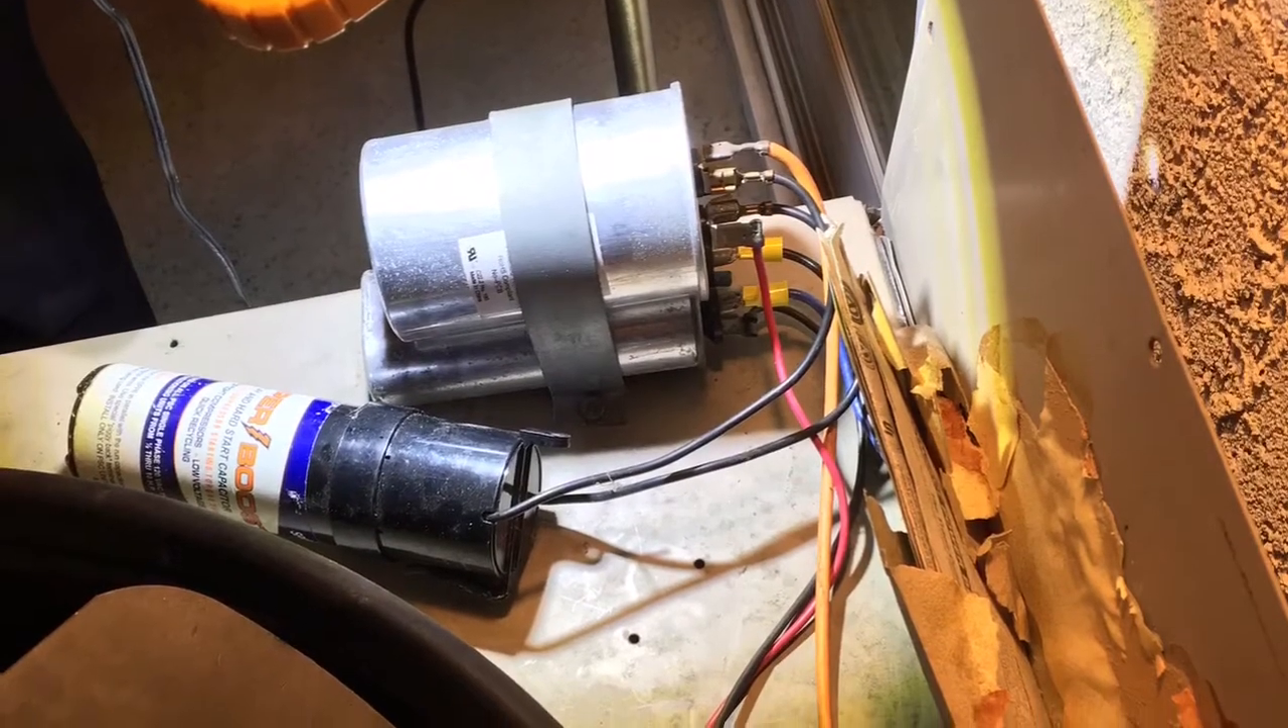This is shown where I attached the new connections at the capacitors.